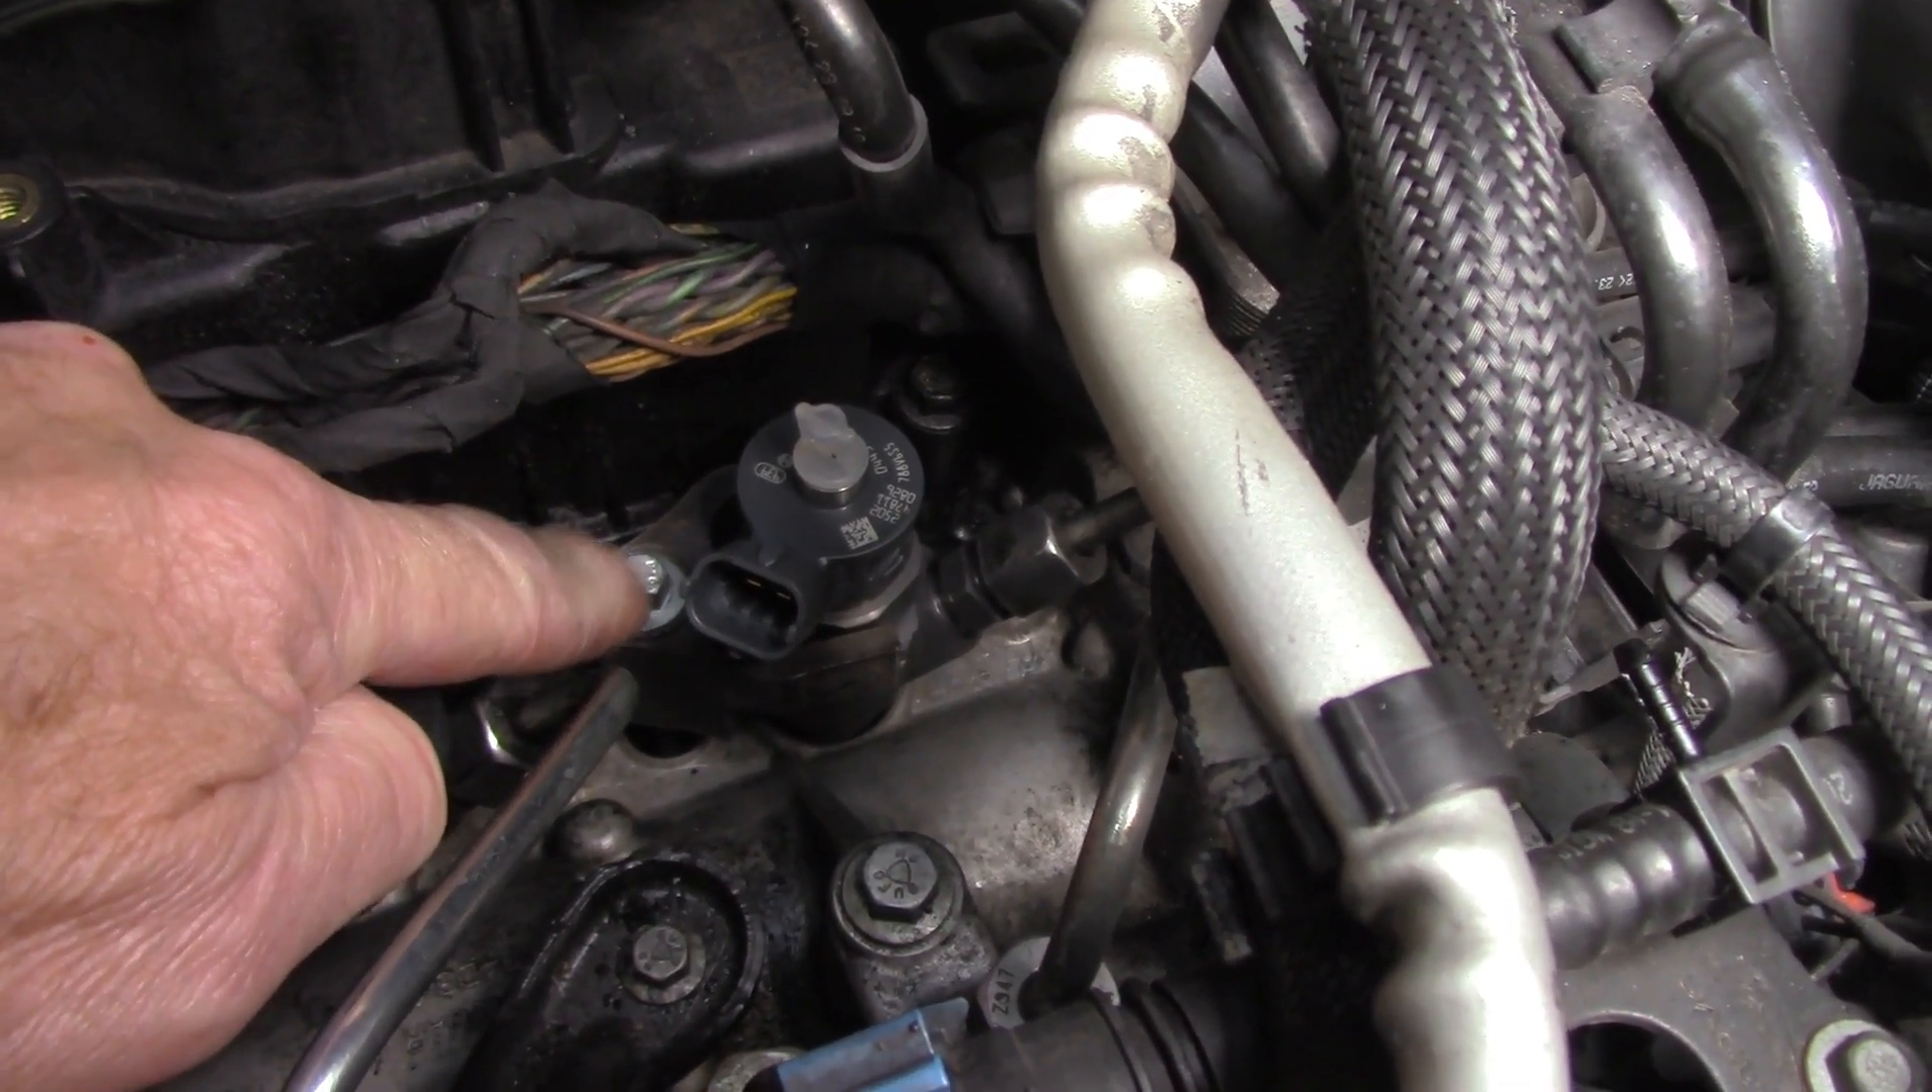I've got the new injector in, complete with new bolt there.